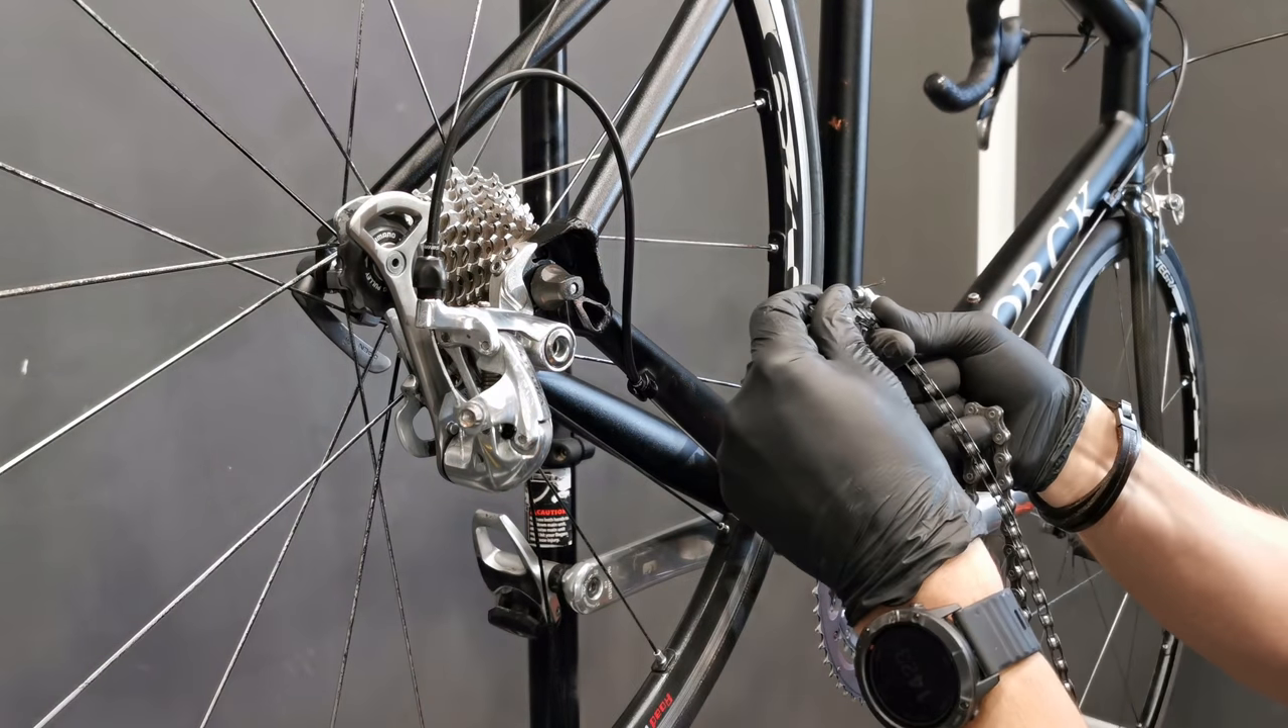Yeah guys there's only the chain that's left and we can adjust the shifting and go.